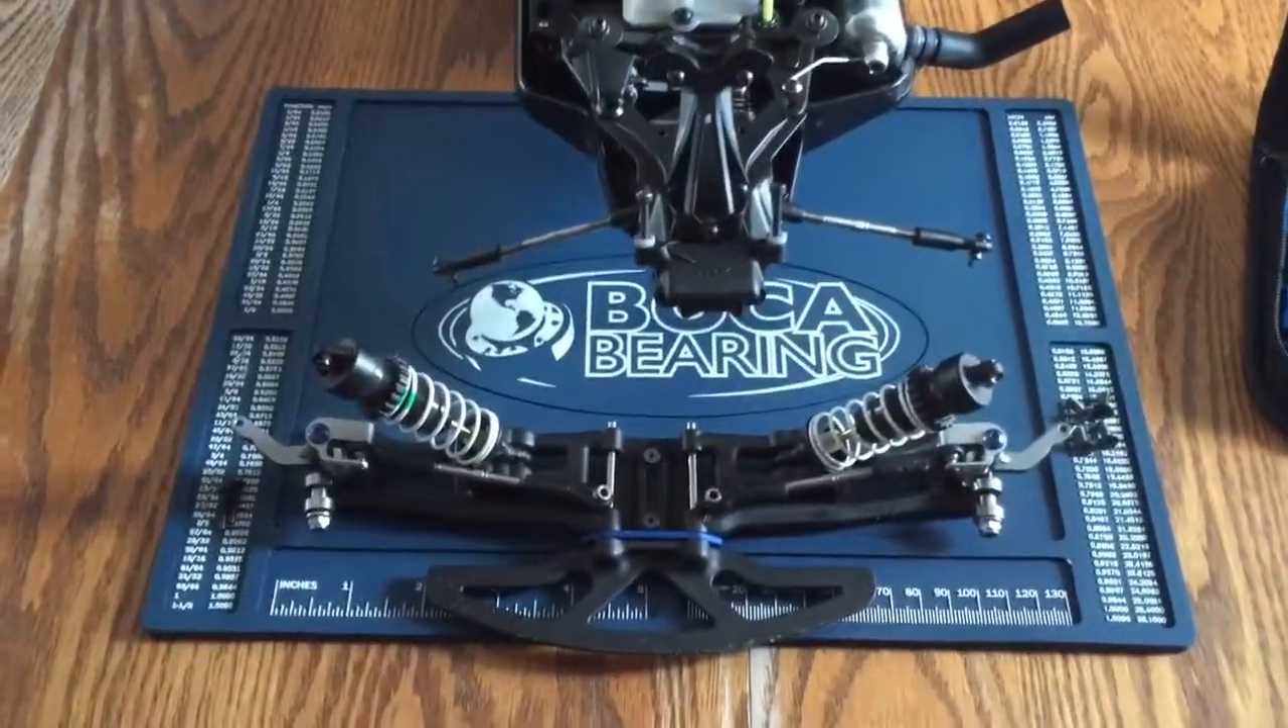So the front suspension has now been removed.